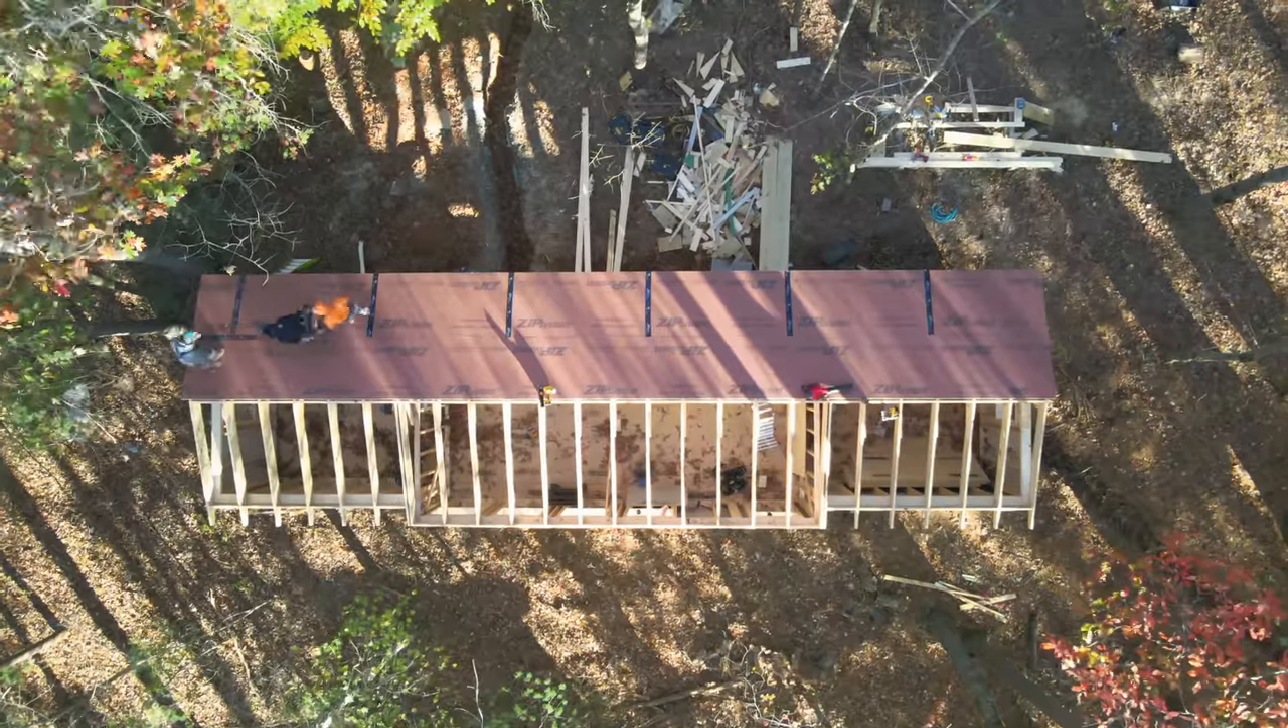Again used the track saw to make any cuts where they were needed and before we knew it we had one half of the roof sheathed.